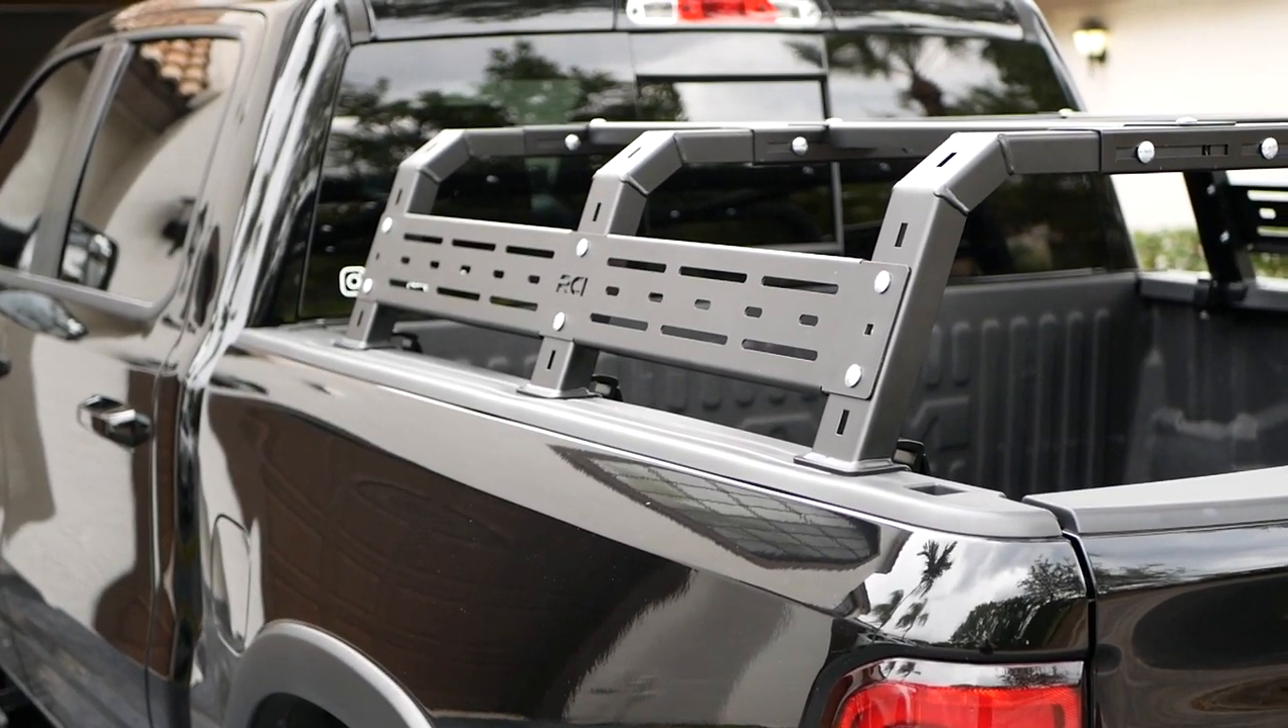So this is the end result of what the bed rack looks like.